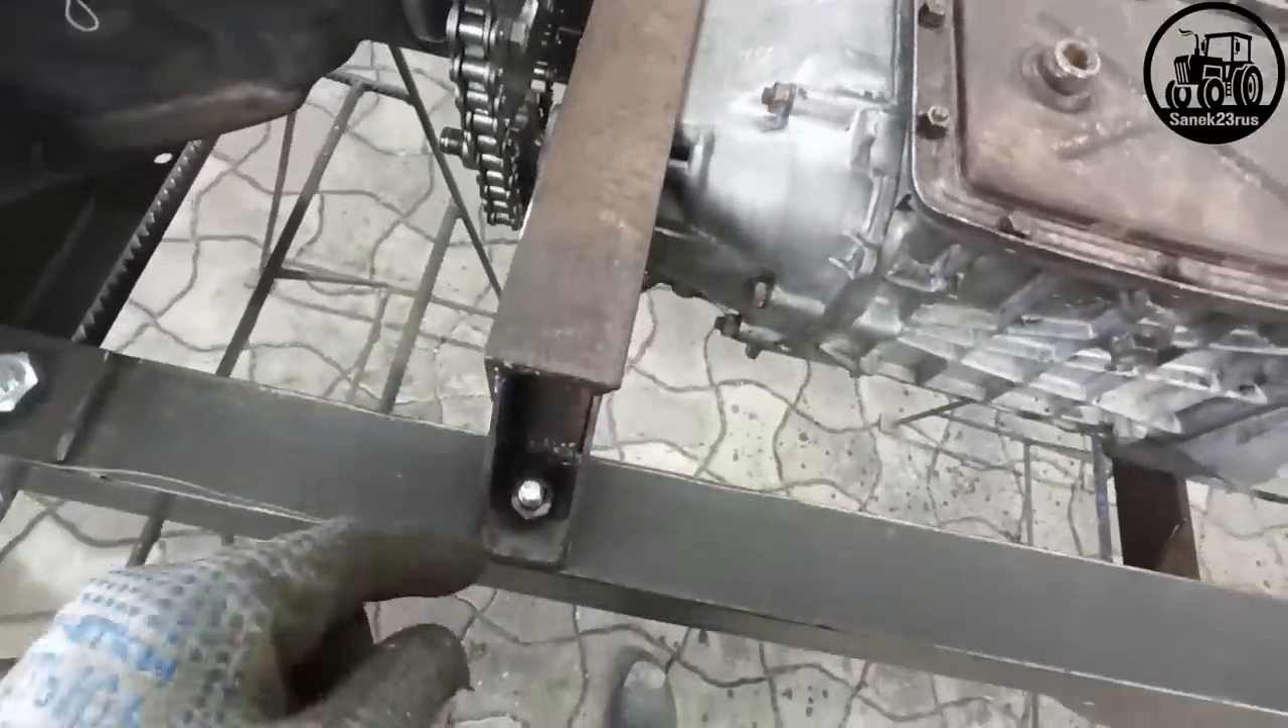Так мужики прикрутил вот эту планку.